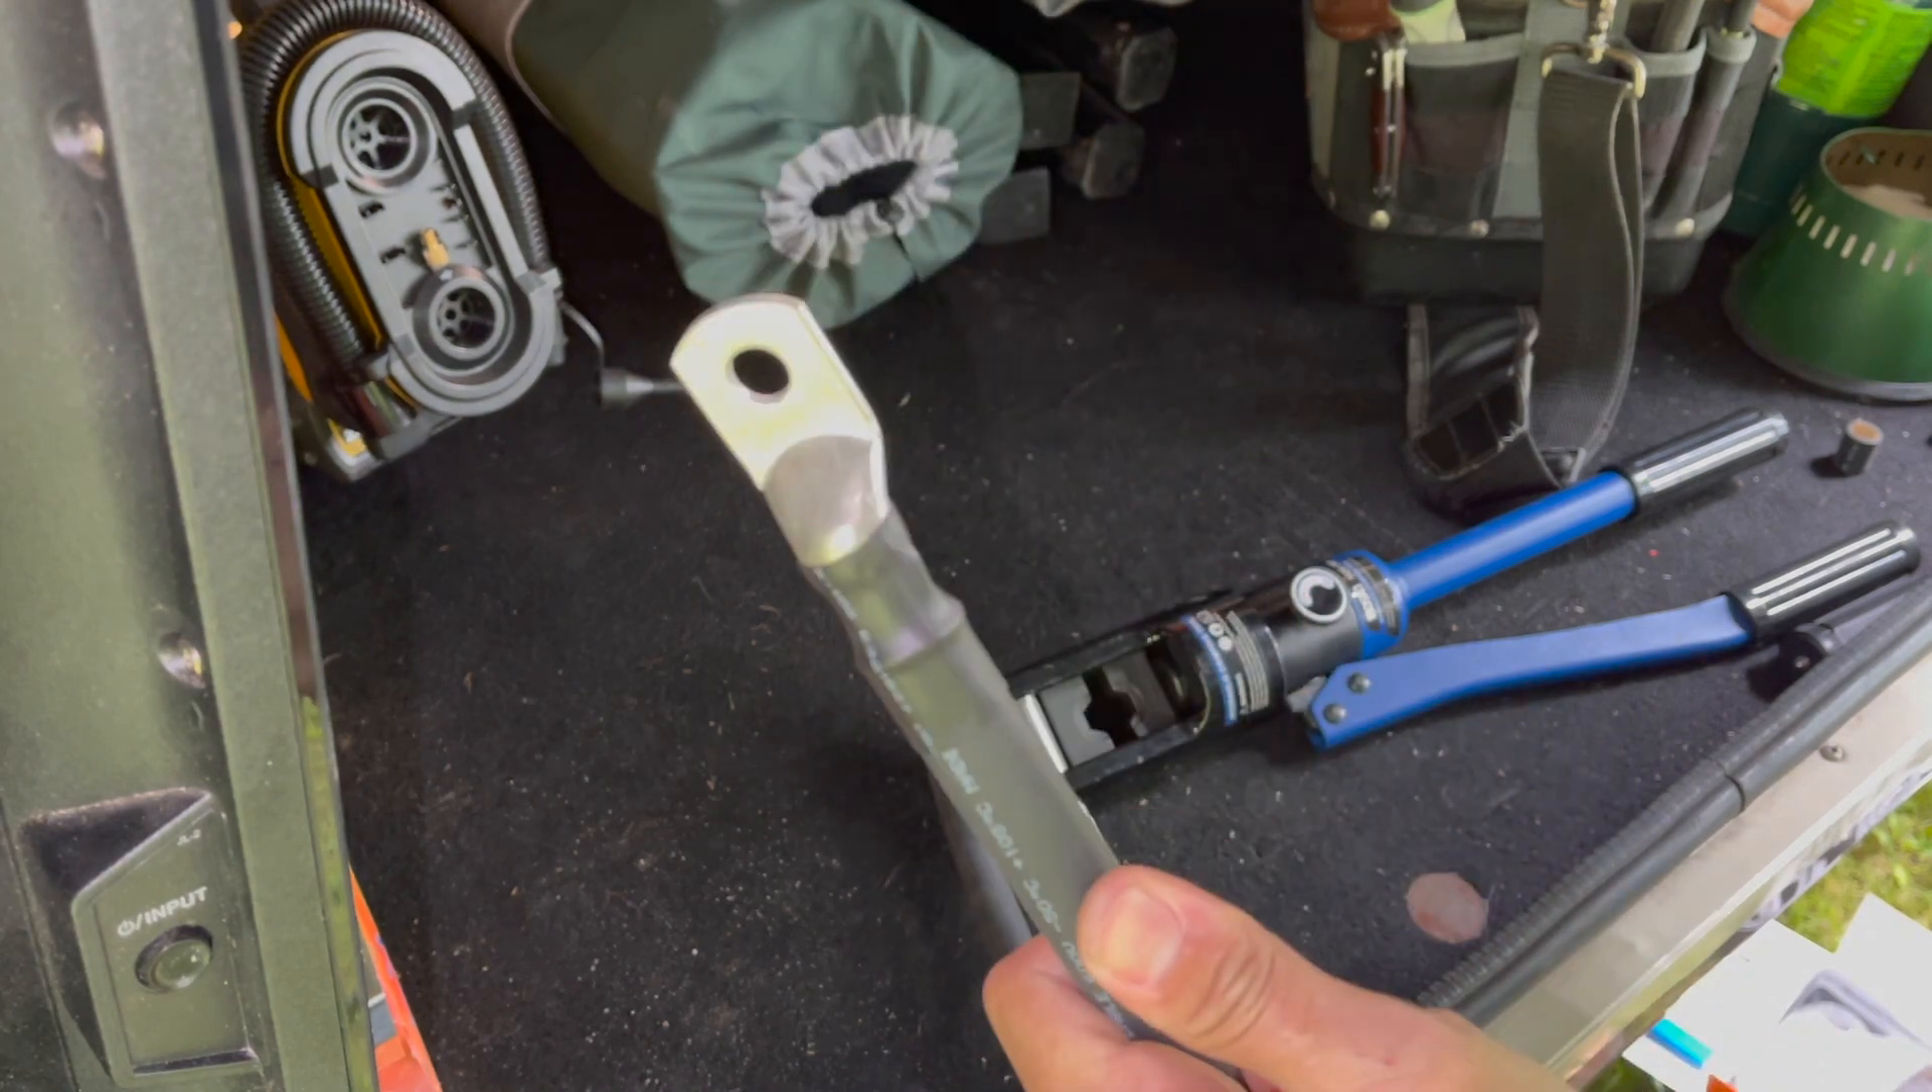Now i have a nice clean battery cable connection.